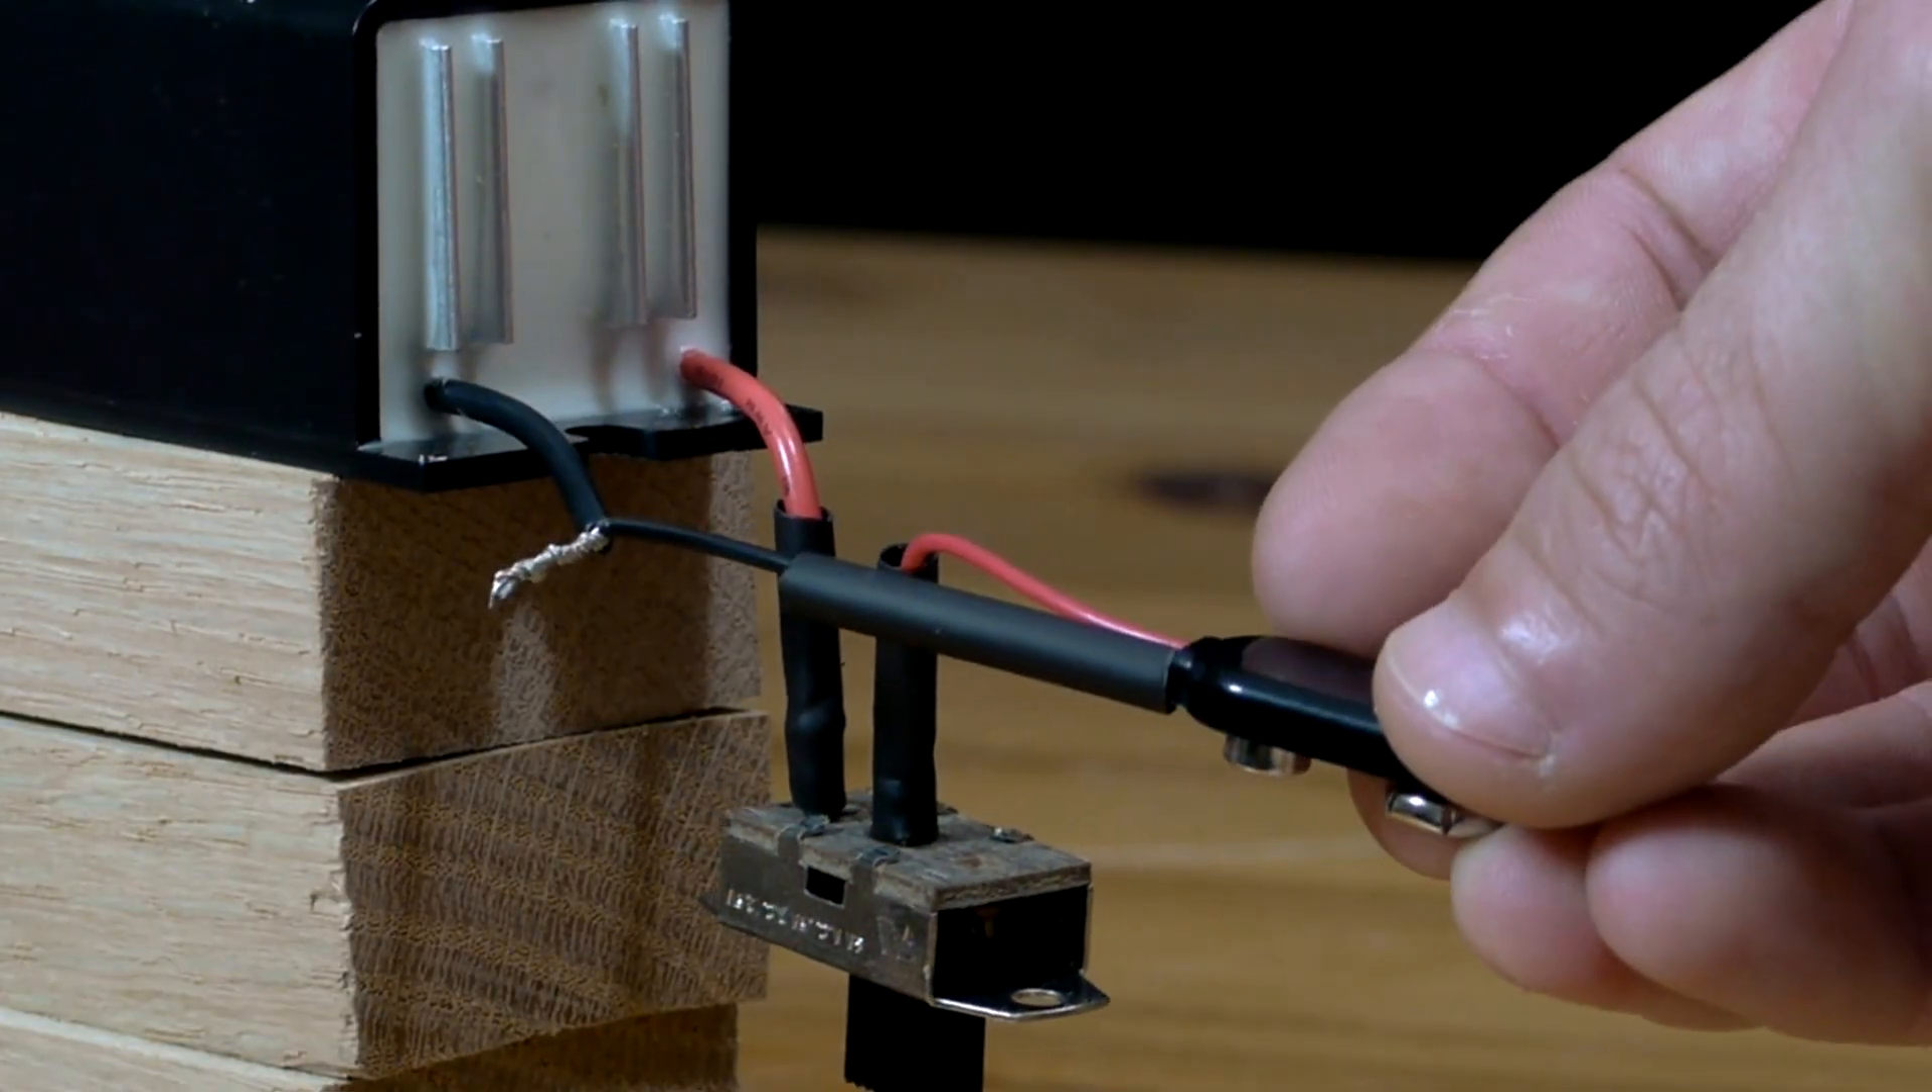The insulating tubing is slid over both terminals and I can now move onto the black wires.